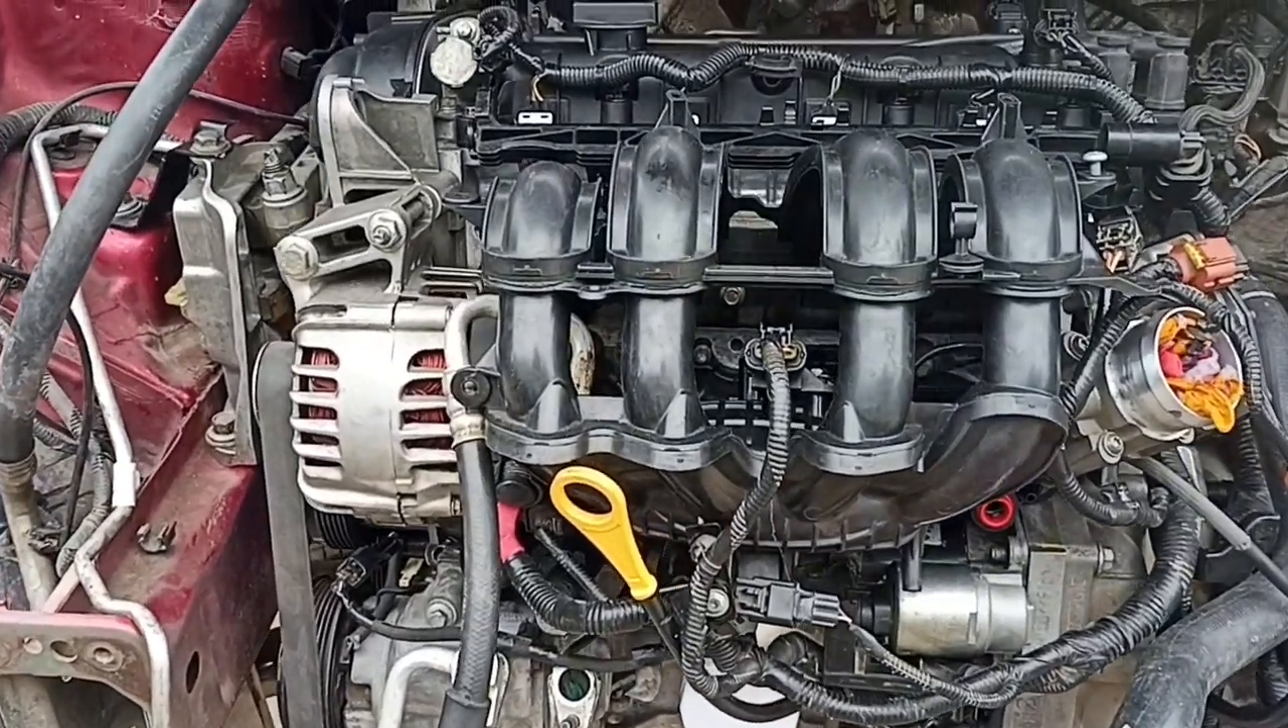अभी इंजन जो है हमने गाड़ी में लगा दिया है और गाड़ी में लगाने के बाद में अभी इसका फिटिंग का काम चल रहा है।